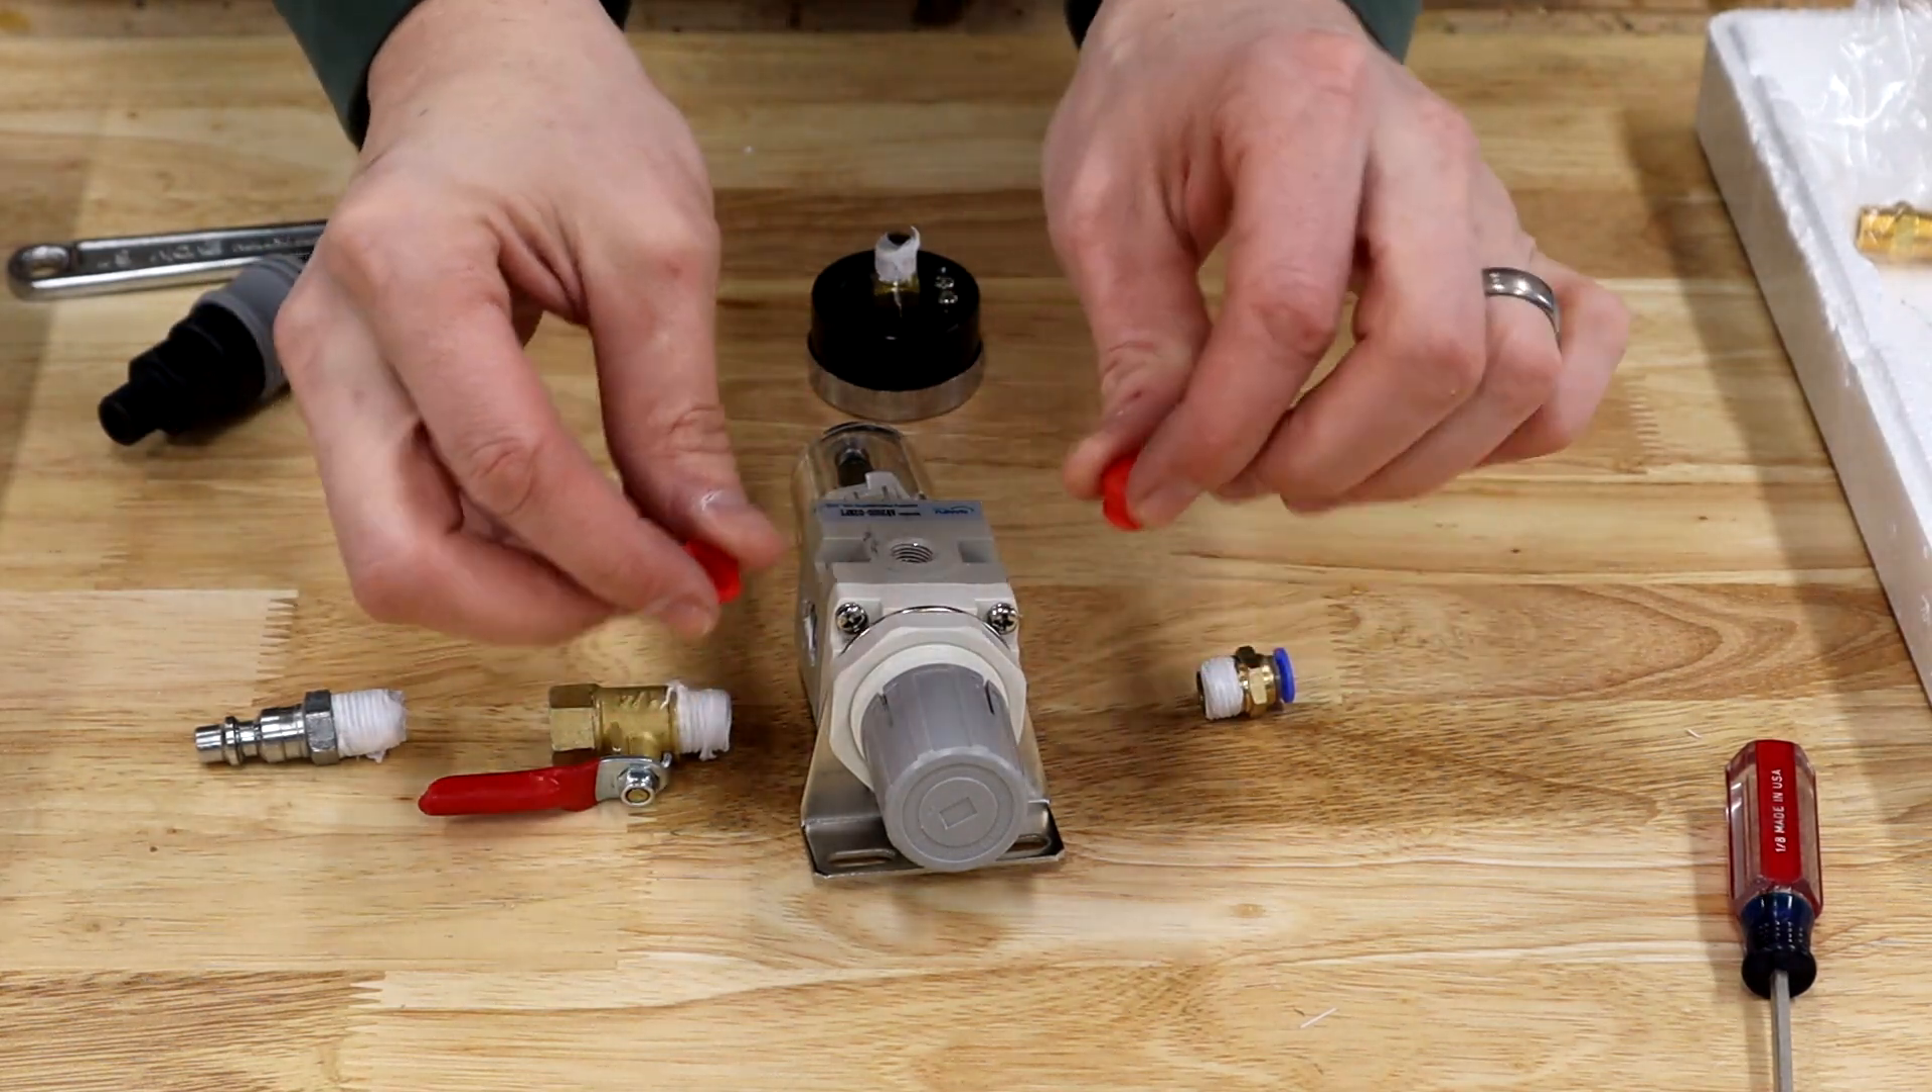I removed these little rubber protective things that came for the threads.